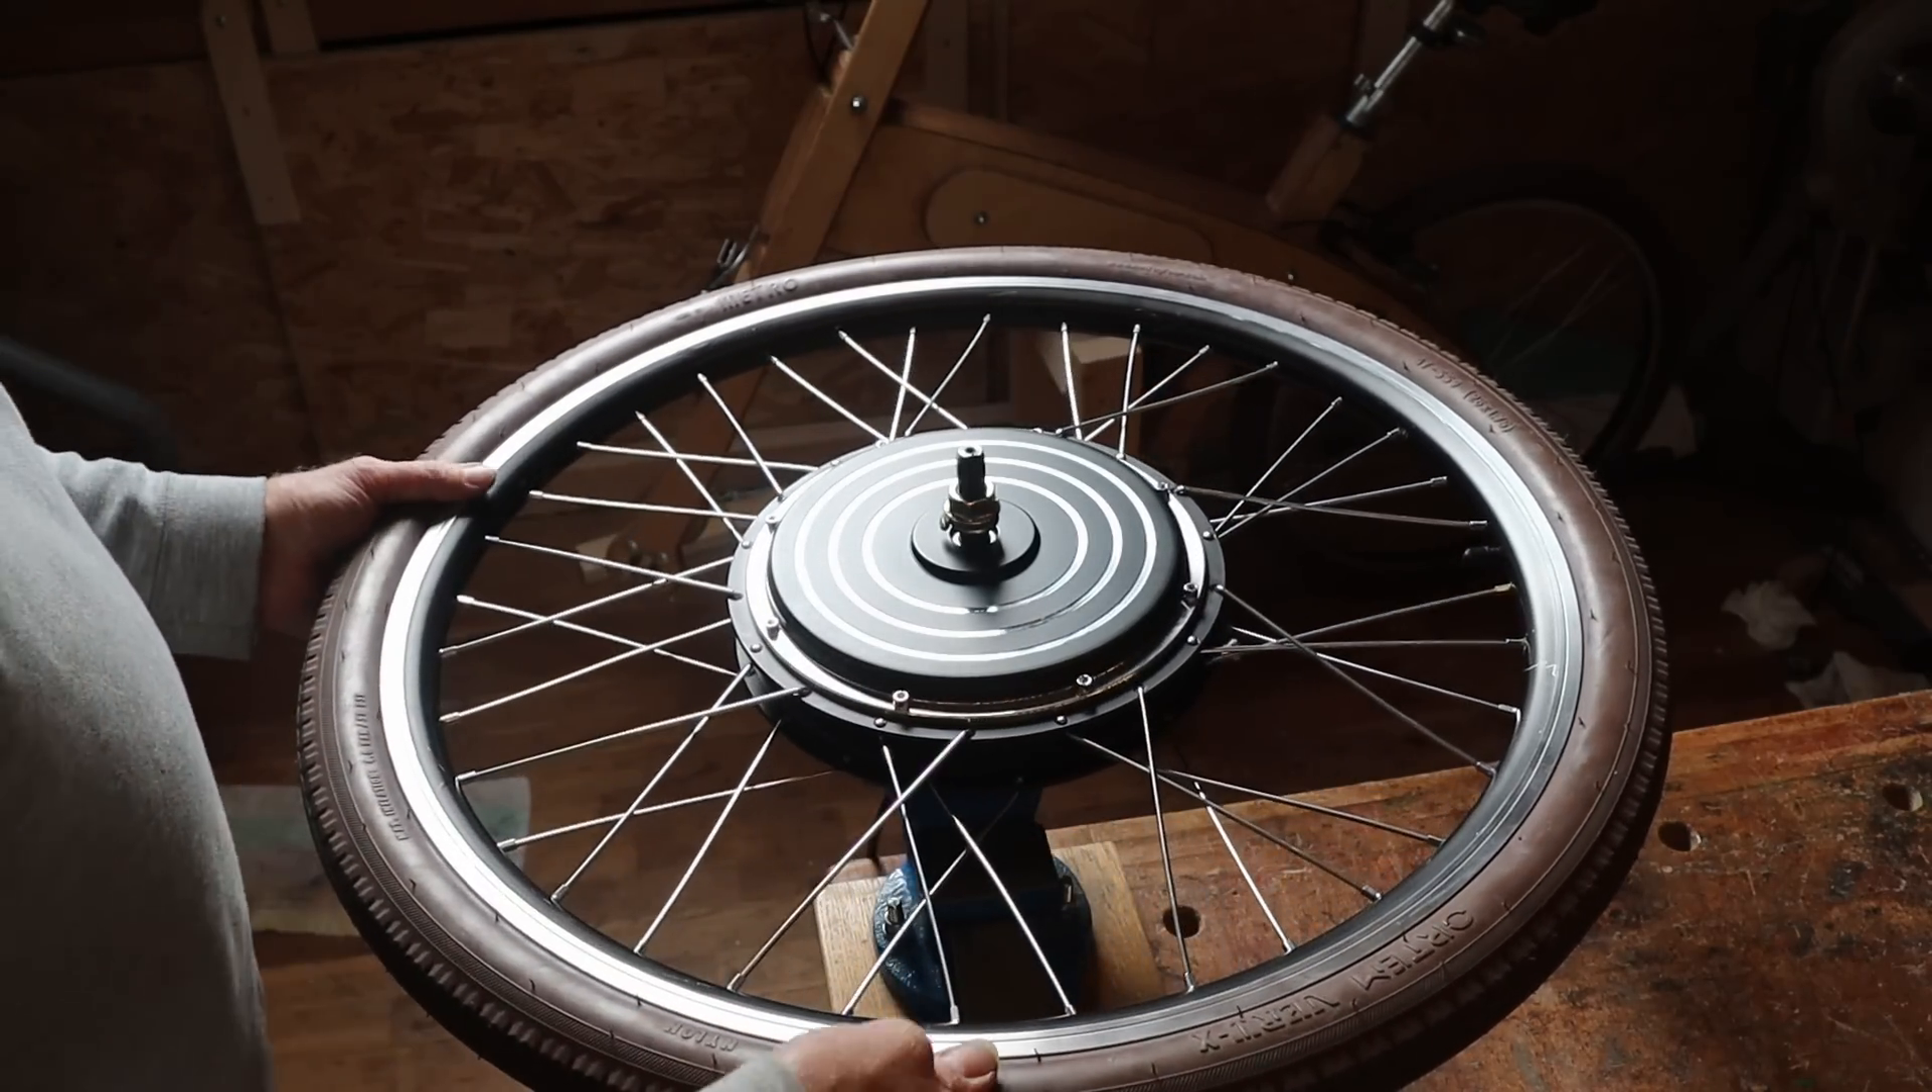Hij is hartstikke recht. Het band zit erop.